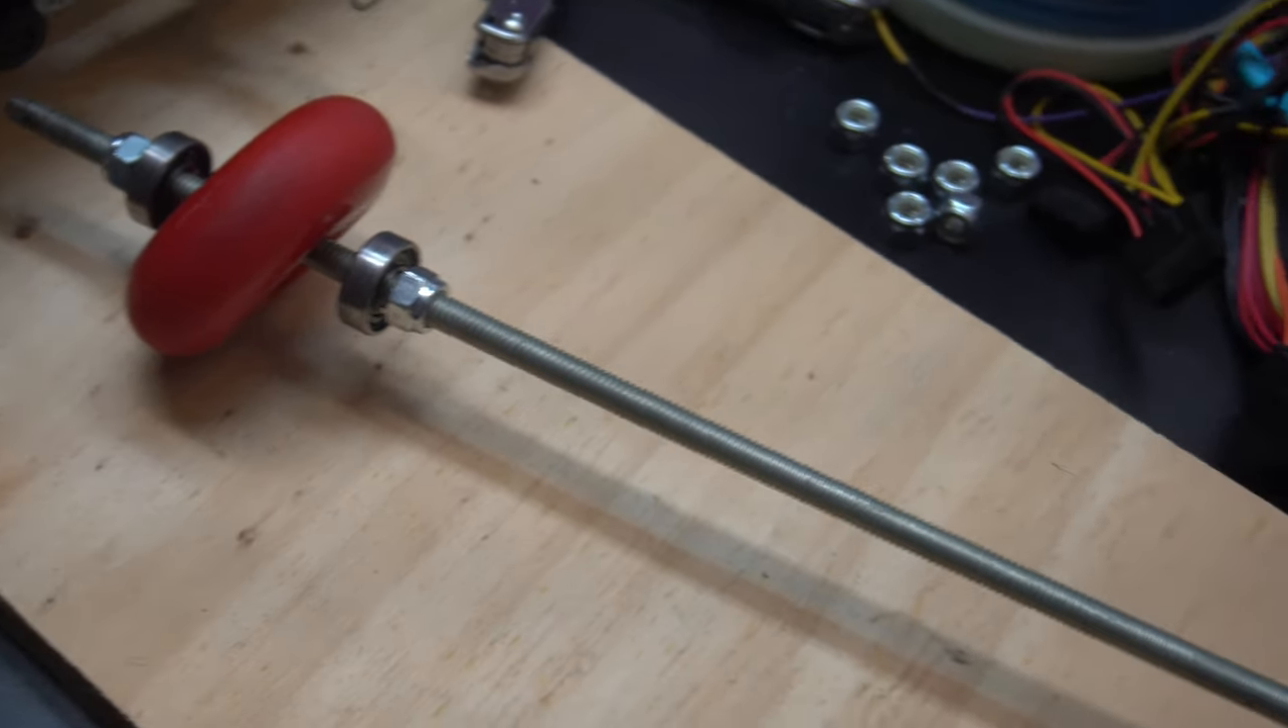I got those bearings on each side, and then I have a locking nut on each side of those.